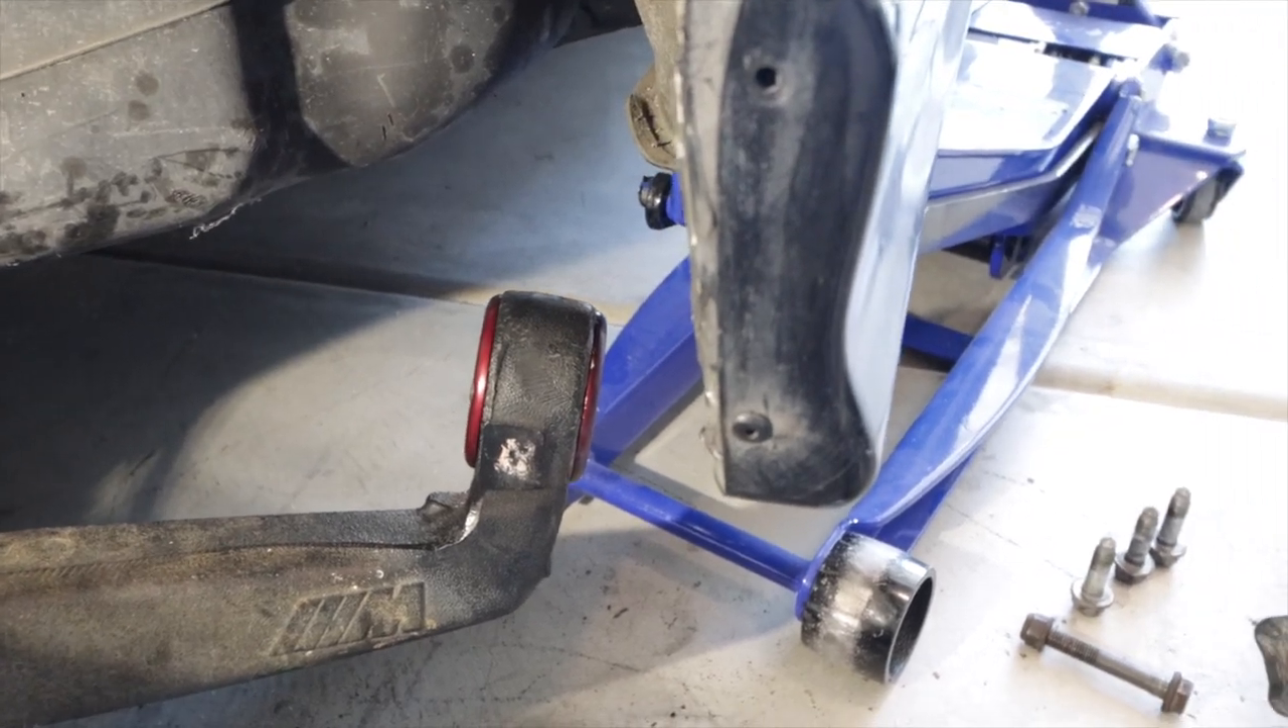Okay so the right rear trailing arm bearing is installed.